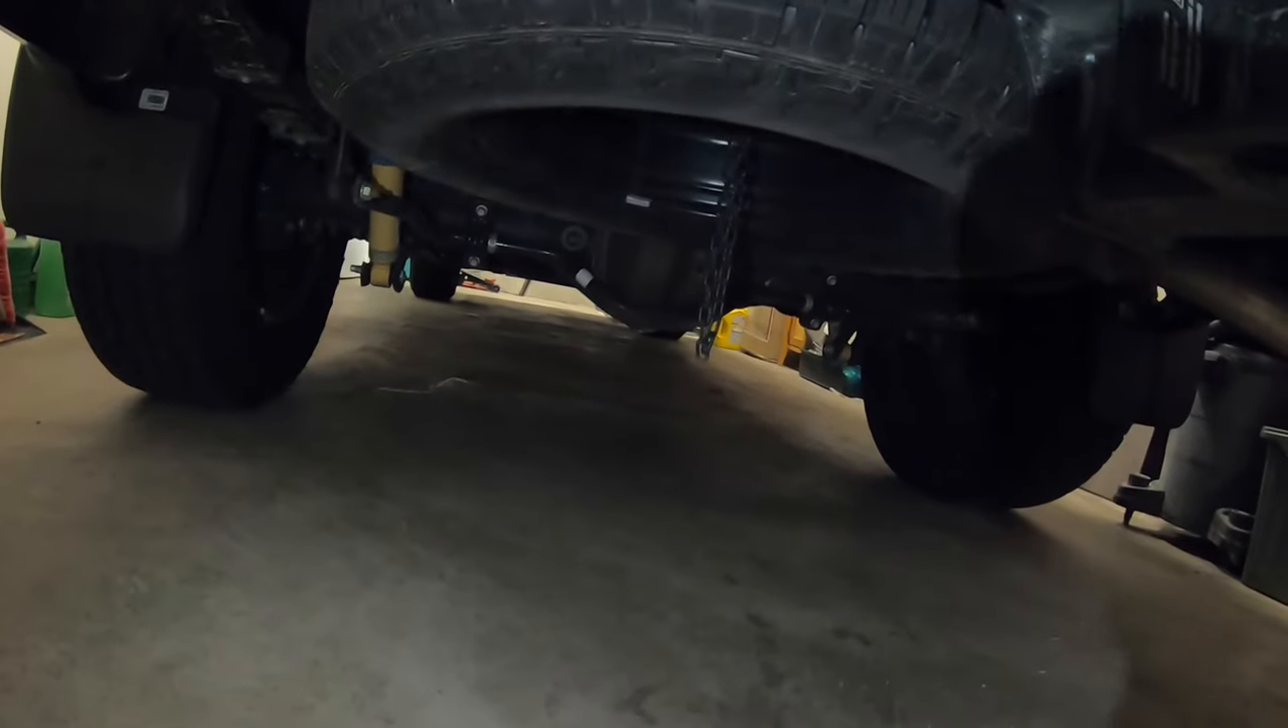If you can see the chain actually hanging down. I should tuck that up. It shouldn't be hanging down like that. Should be on top of the wheel.